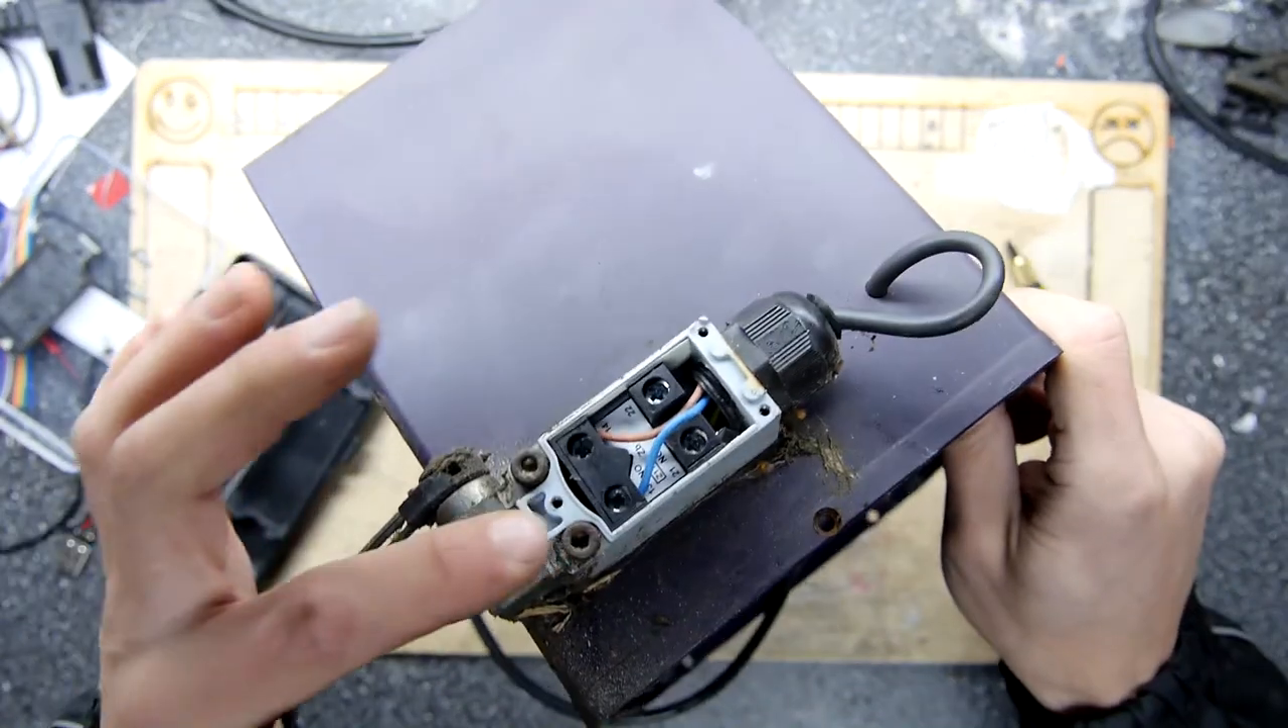So I've taken the cover off and we can see the contacts there but I'm just going to take the end off as well.